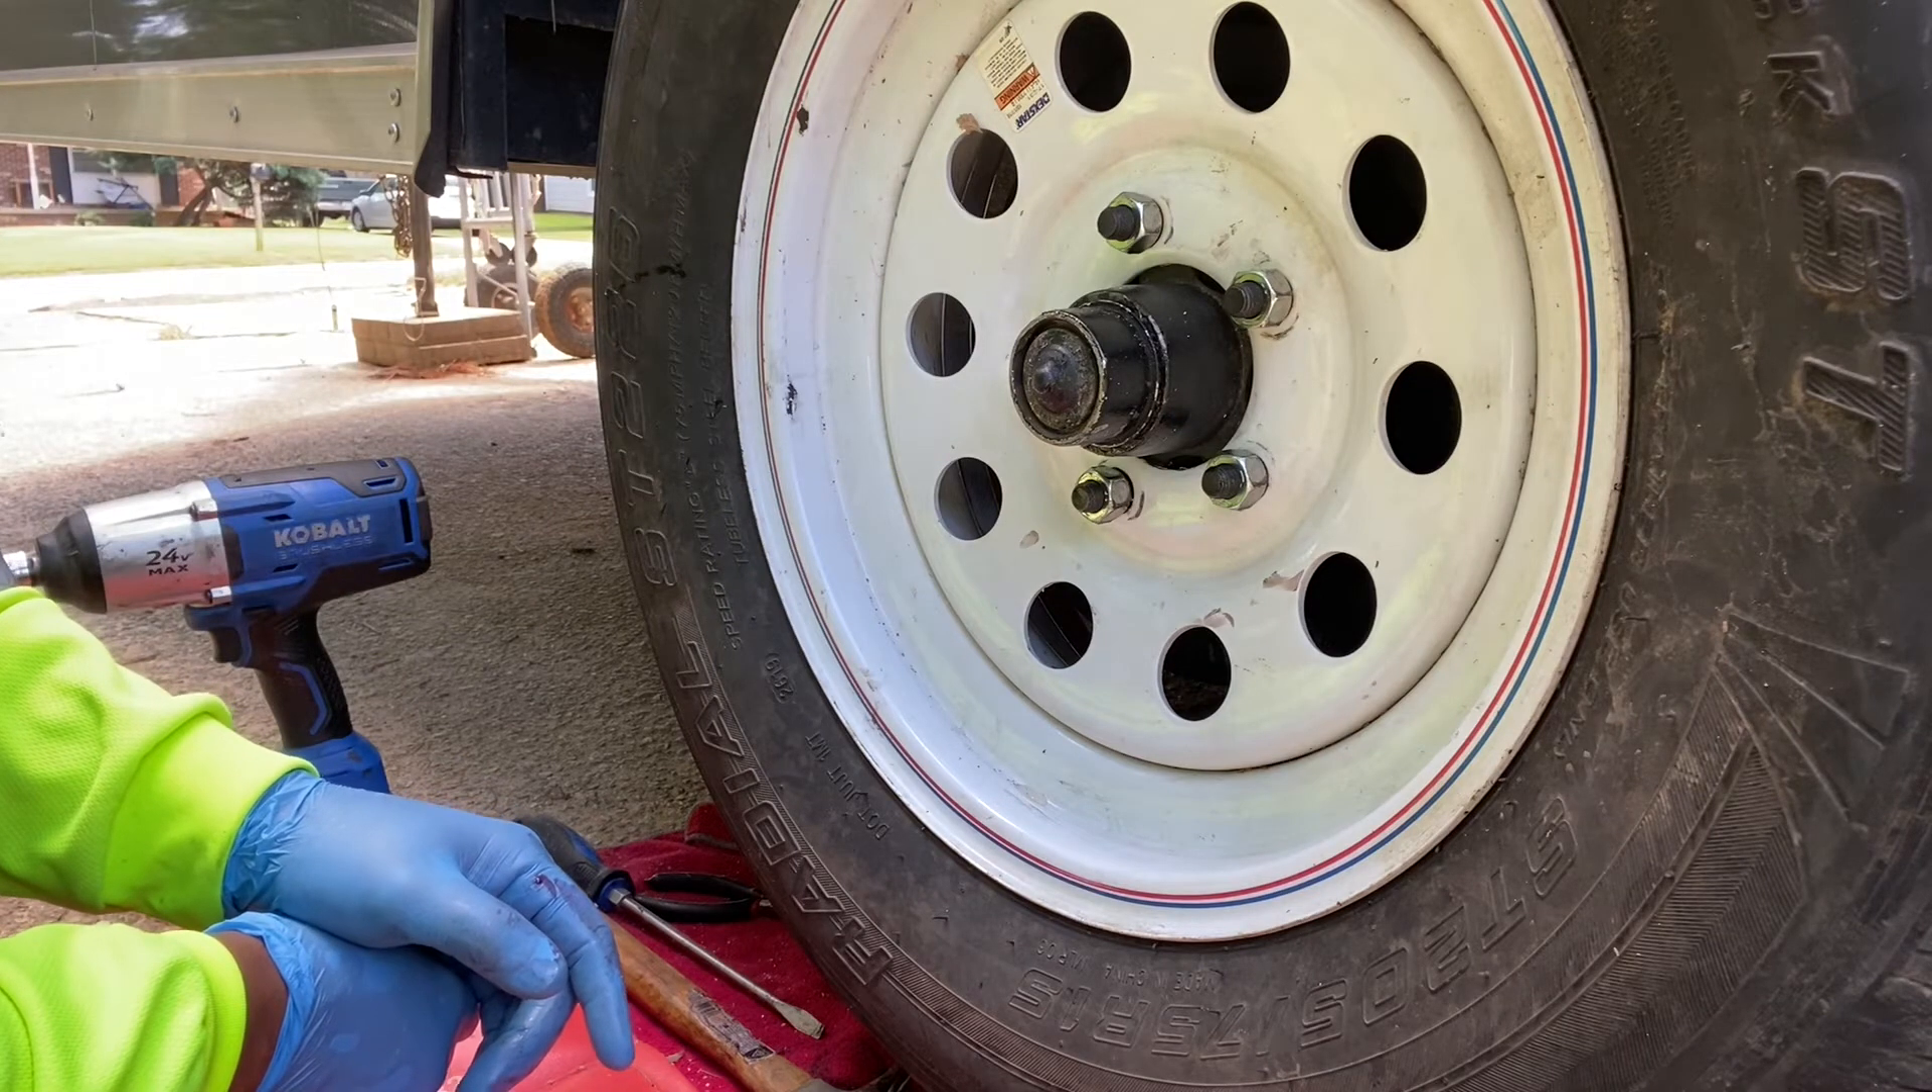So, we've reassembled new studs, new bolts, and we've got another rim.